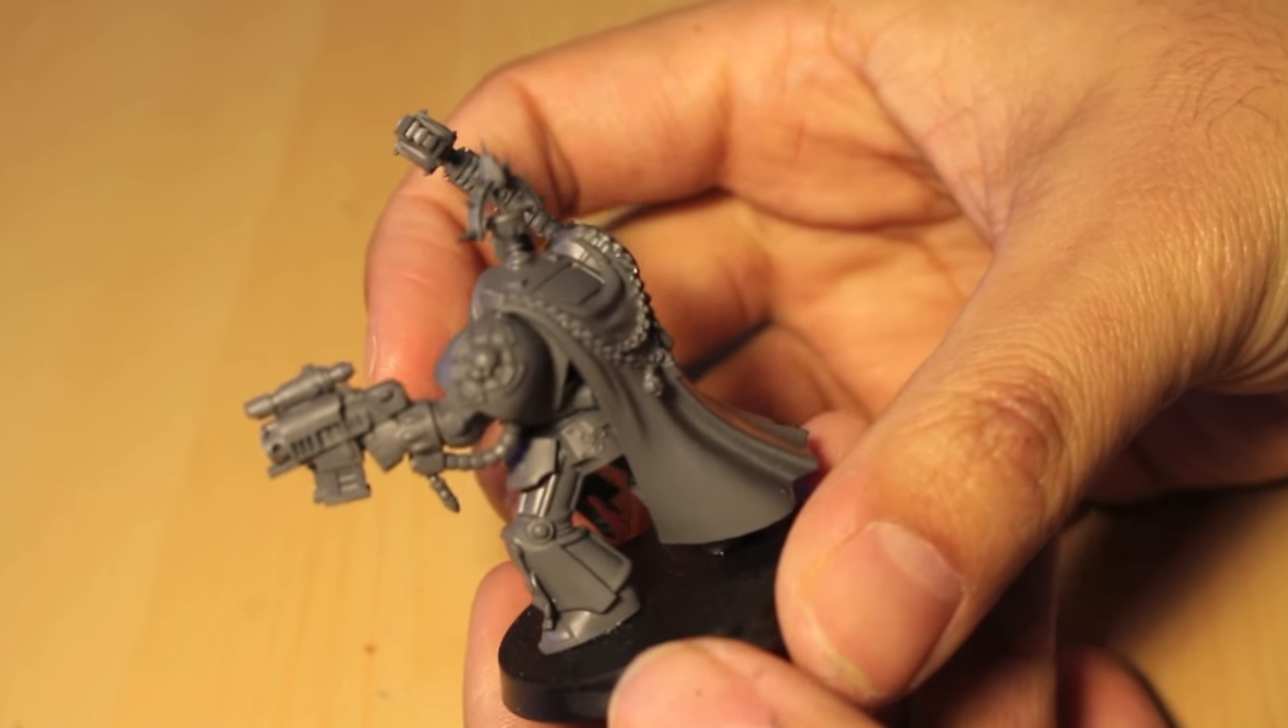Your blood angels captain is completely built up.